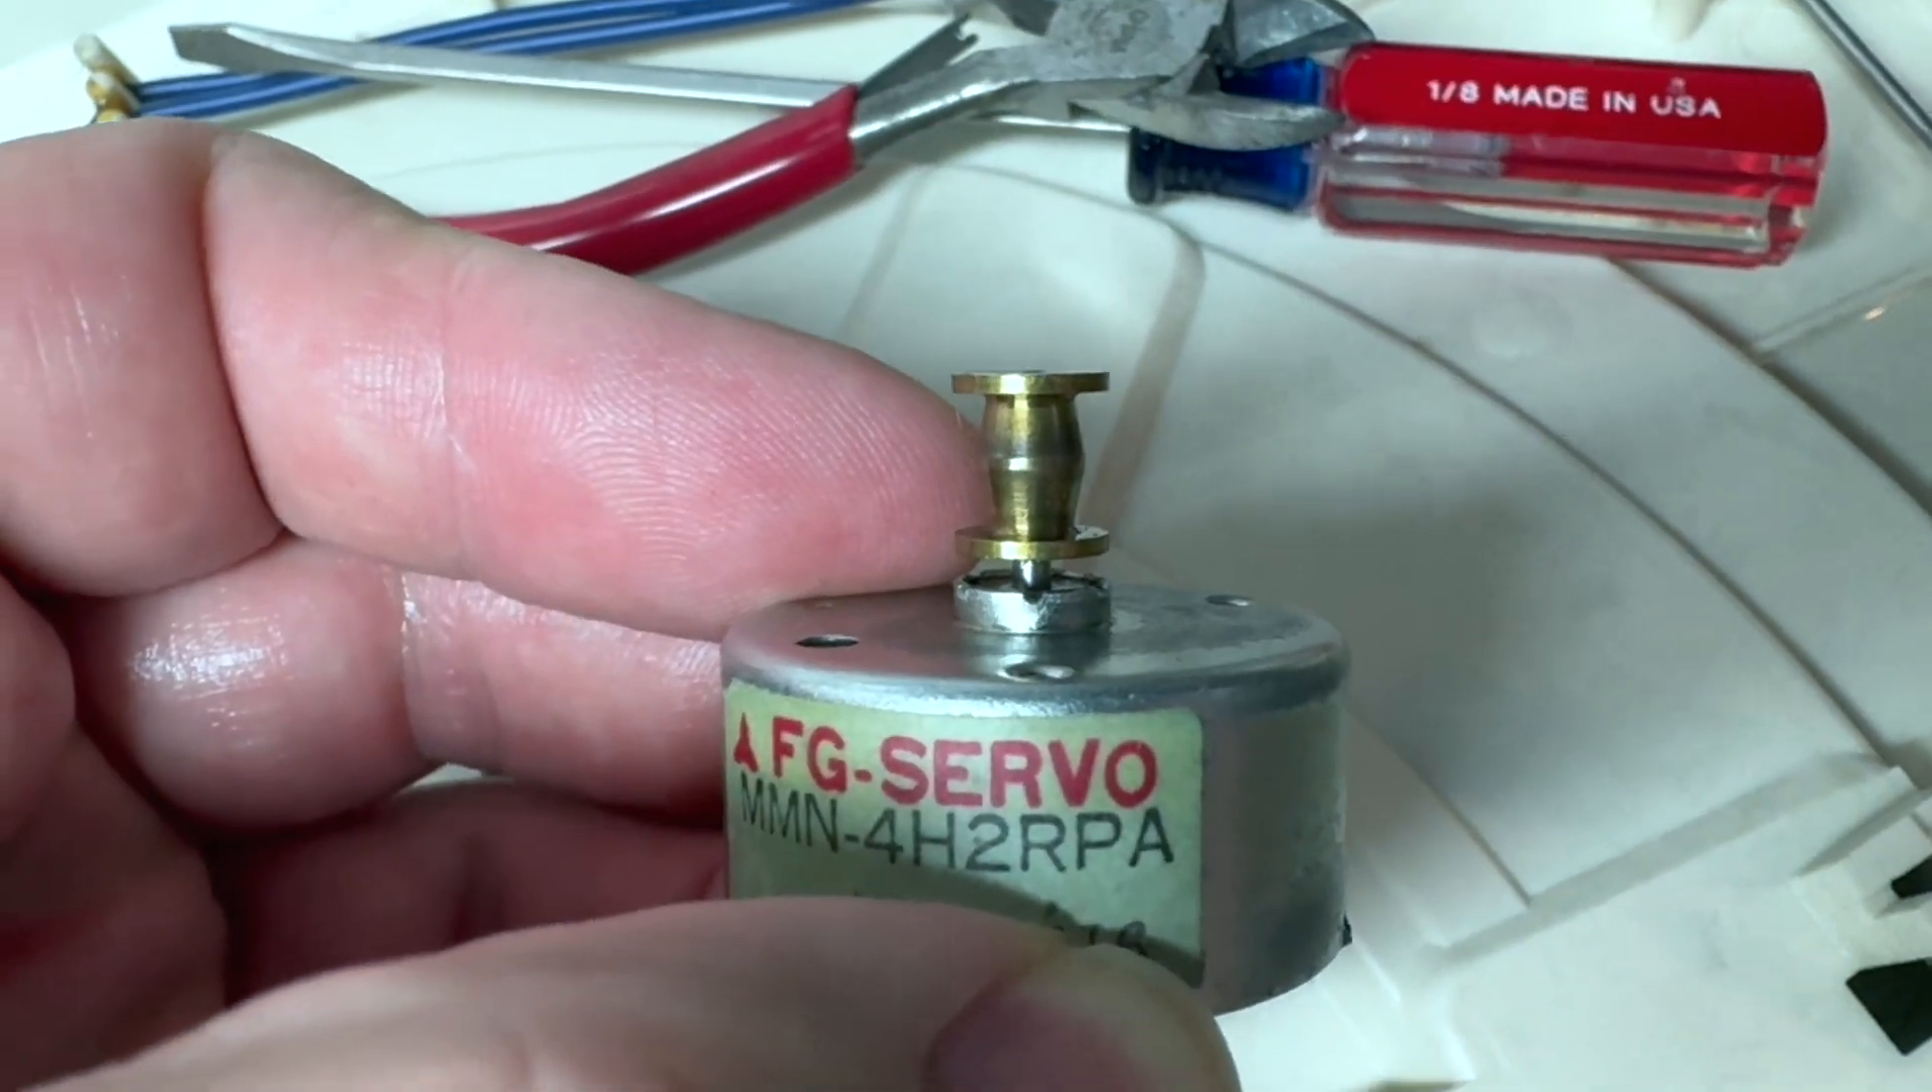So I've snapped the motor back together.